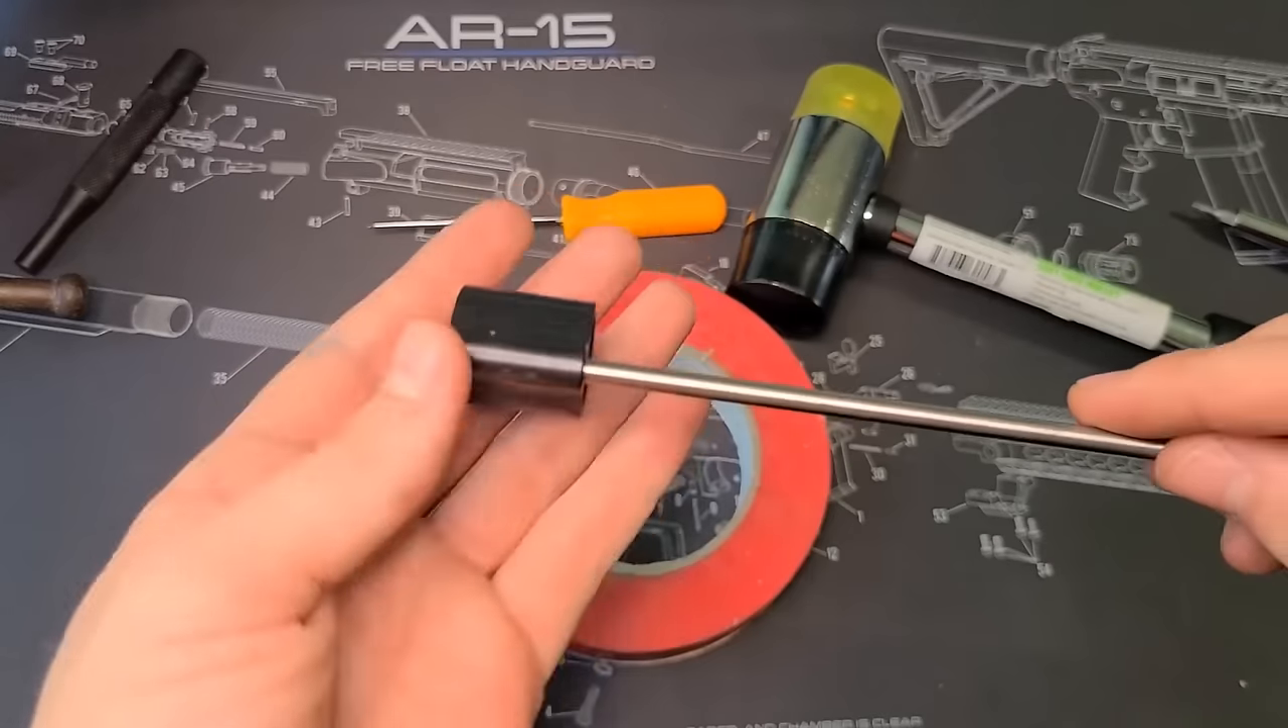But with that now you have your gas tube on your block right.